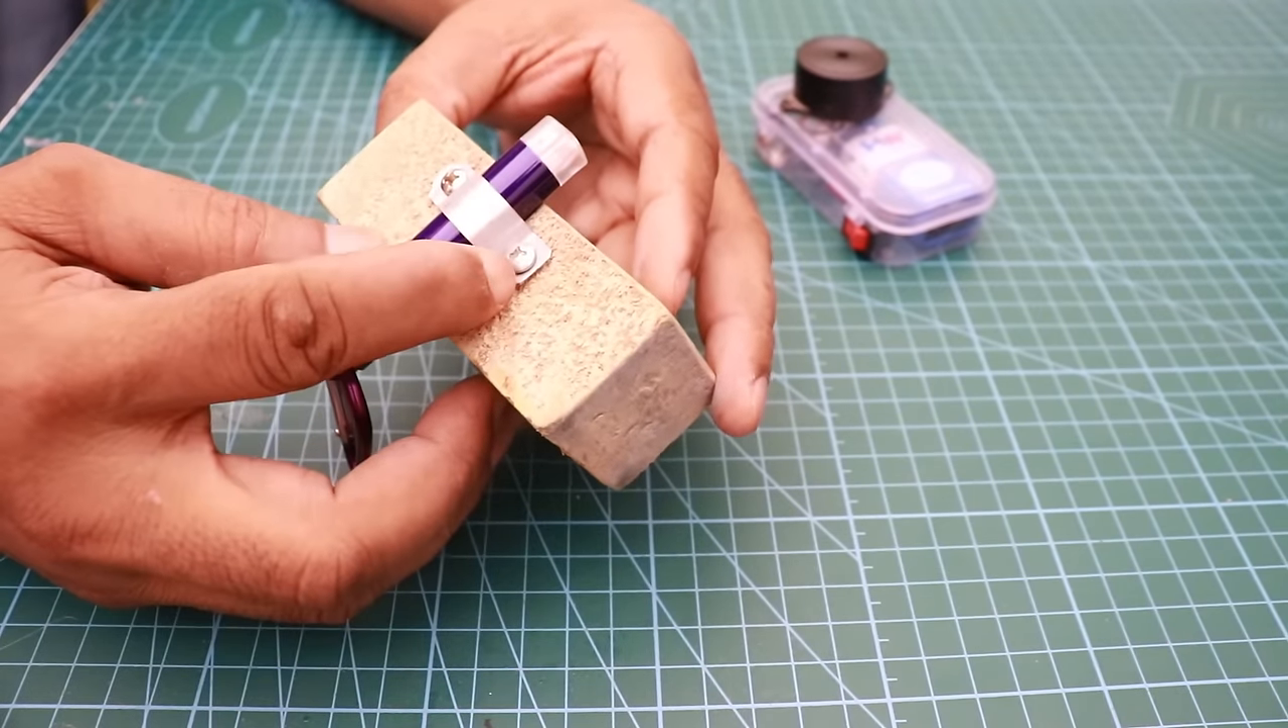यहाँ पर हमने laser light को इस तरीके से fix कर दिया है।